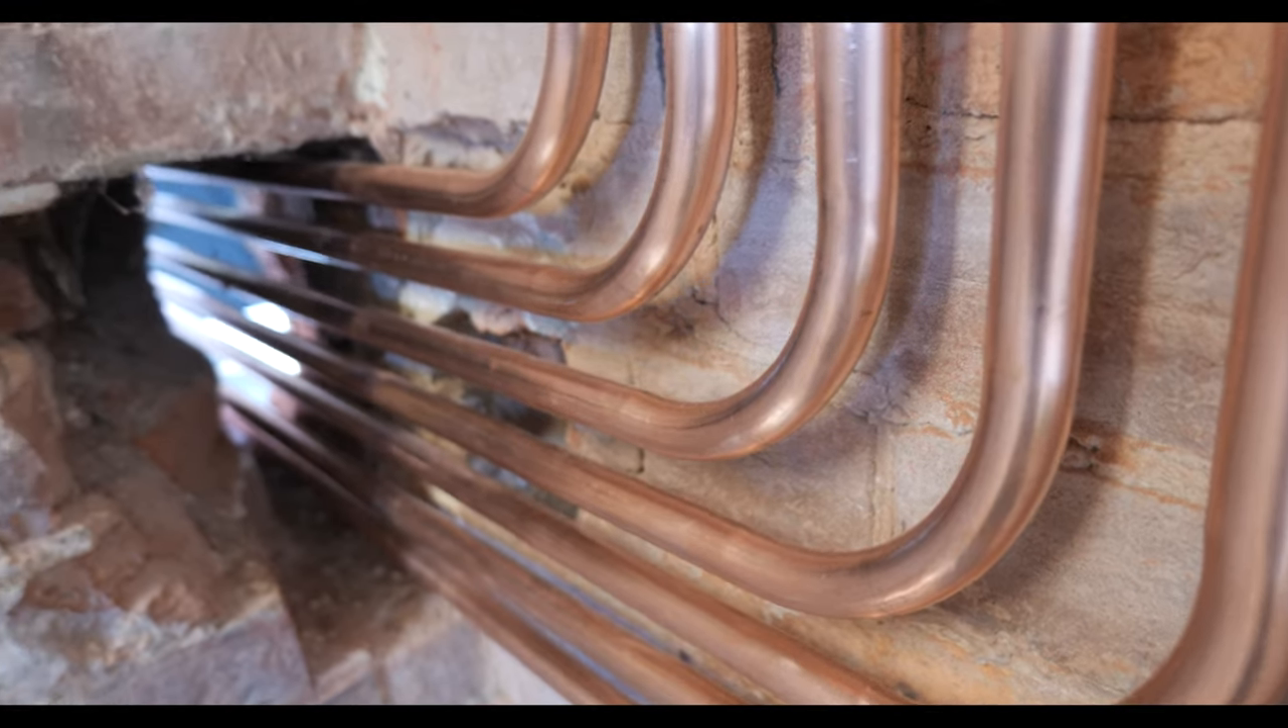We've got our bends in now on the ground floor.